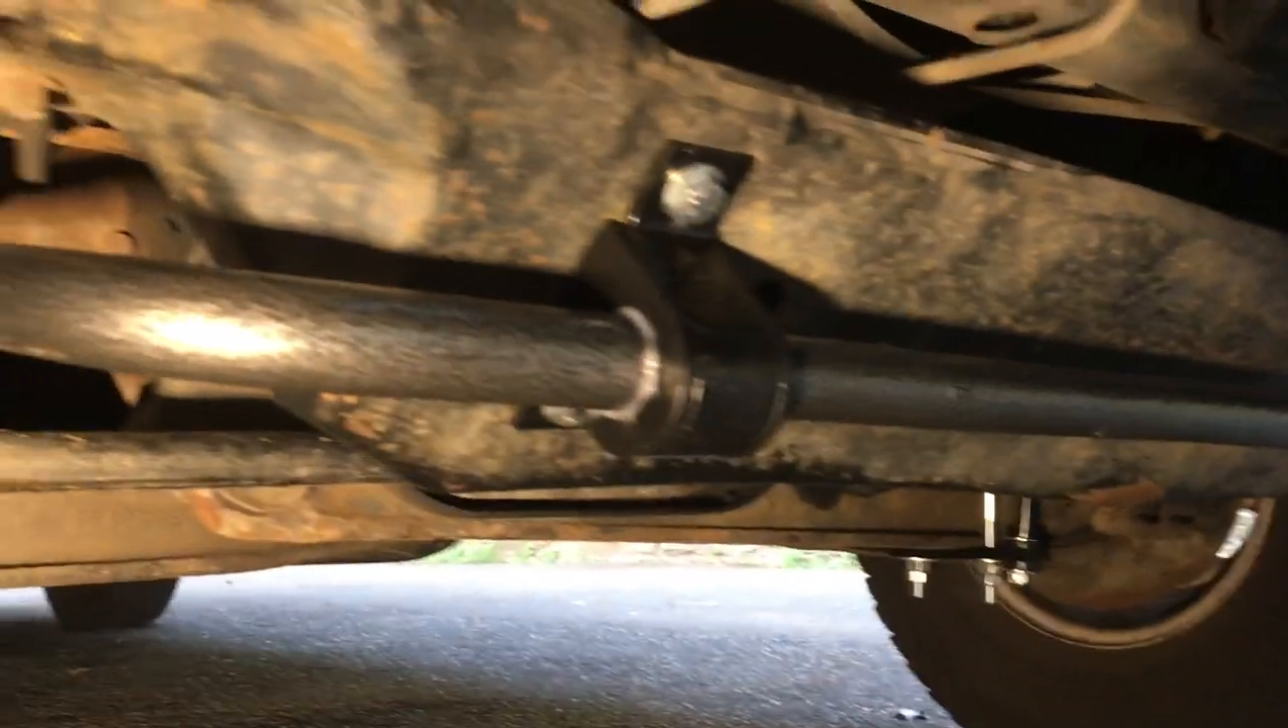All right guys here you are sway bar all installed bolted in and torqued in.